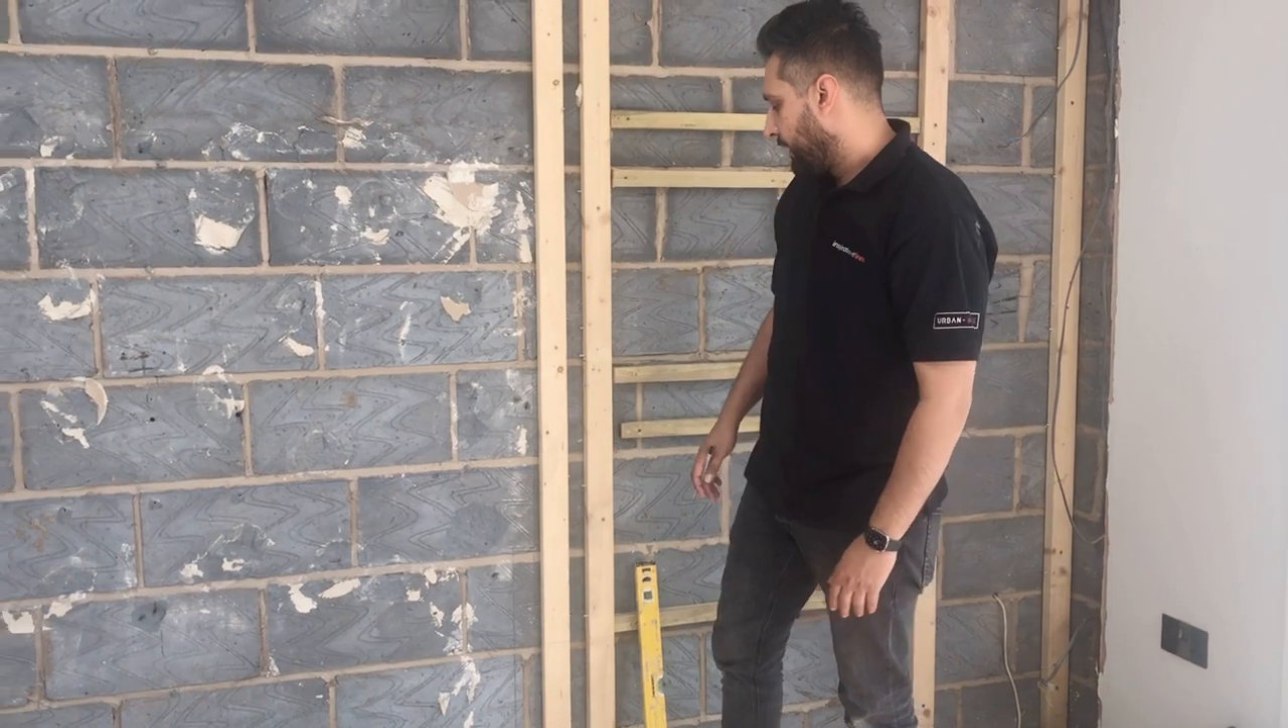All the plasterboards have been taken off. Now it's obviously just the bare wall. We've got Sean in the house again.